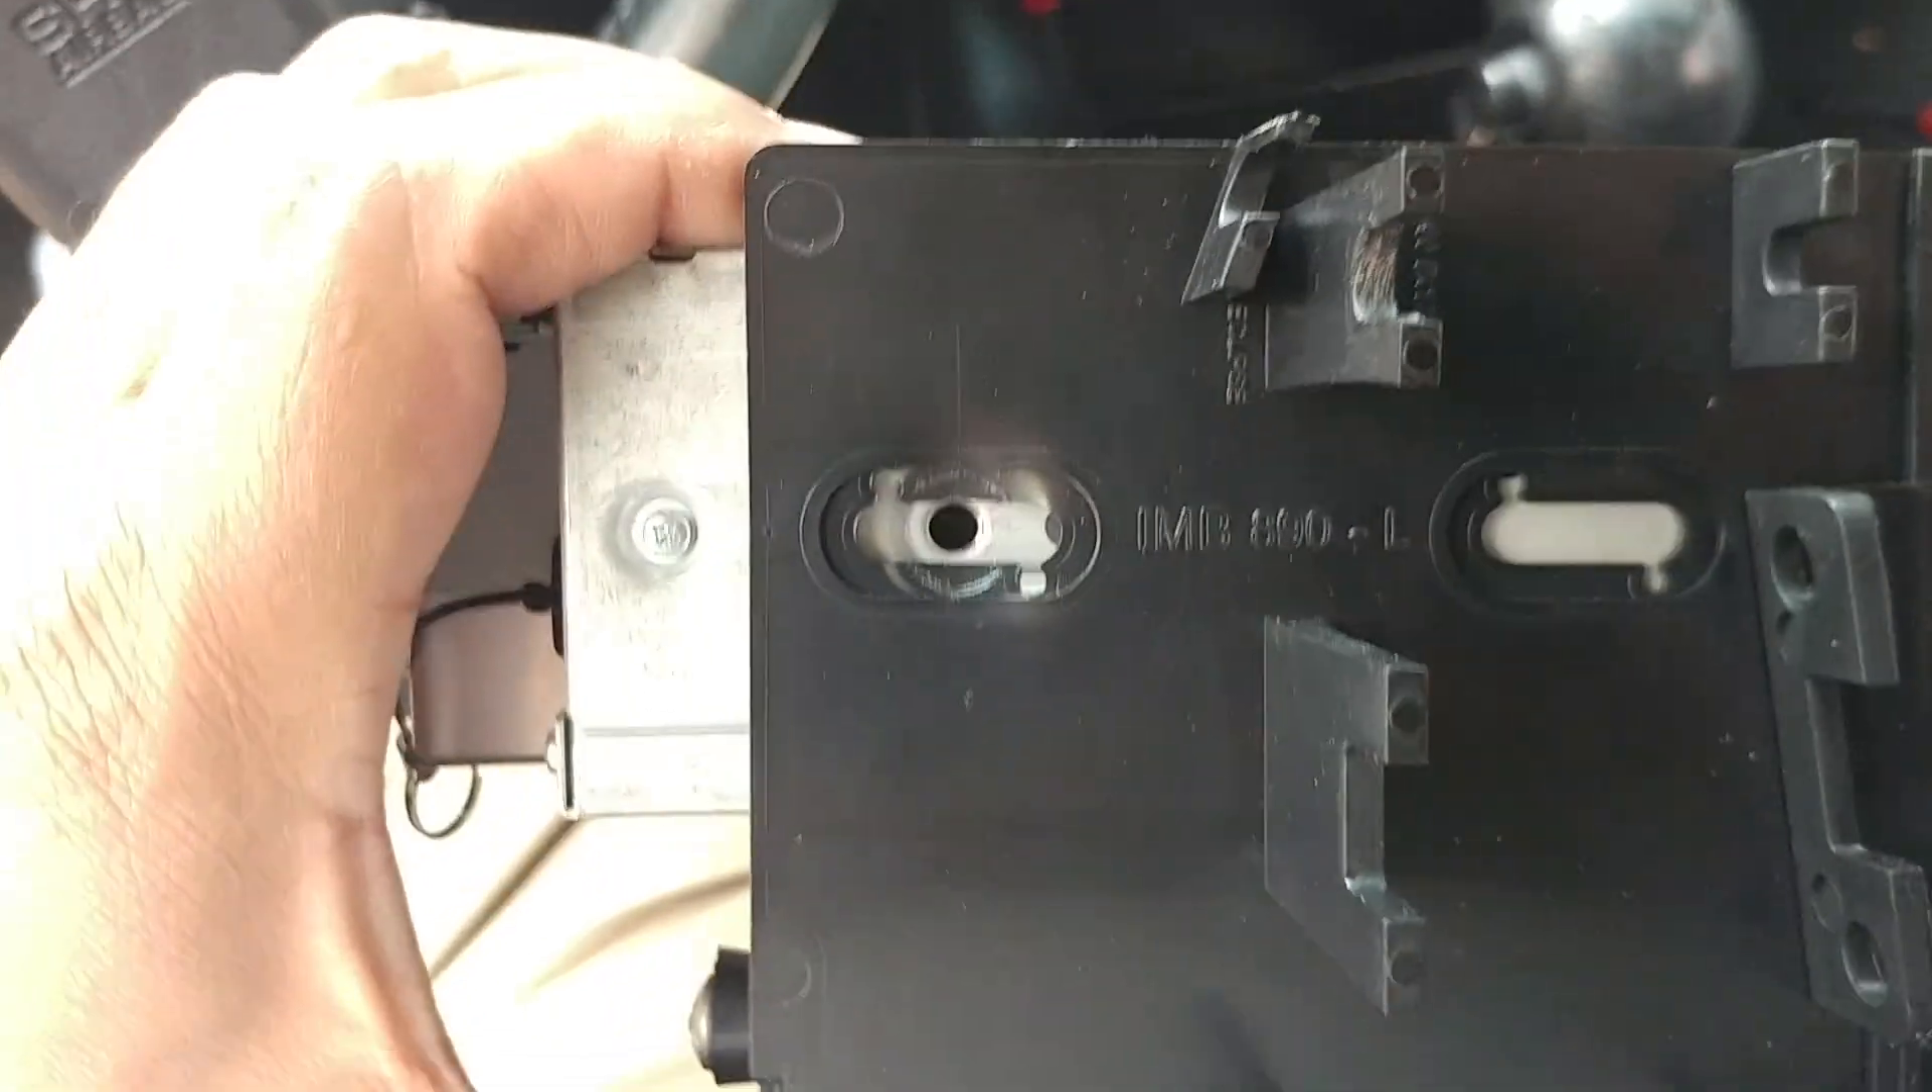This plastic bracket you can see closely here there's only one screw that's aligned.